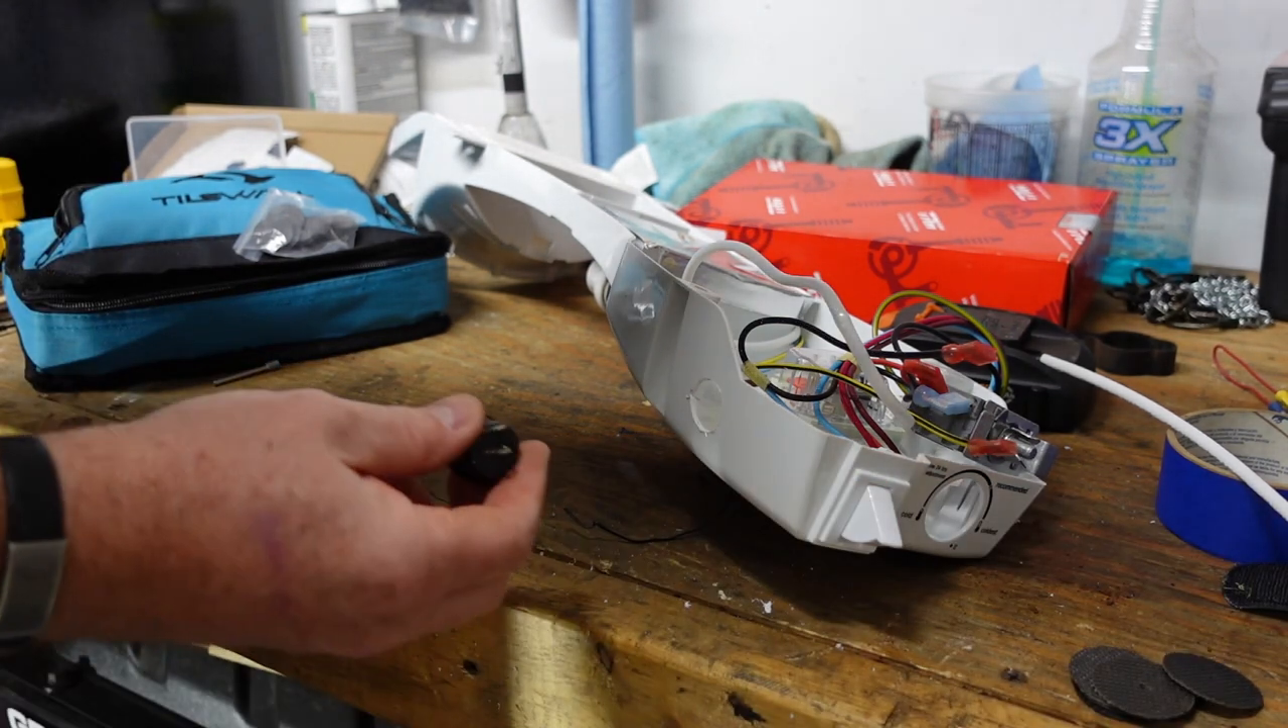I don't want to push the switch in yet because I'm afraid once I get it in, it's going to be a real bear to get back out.